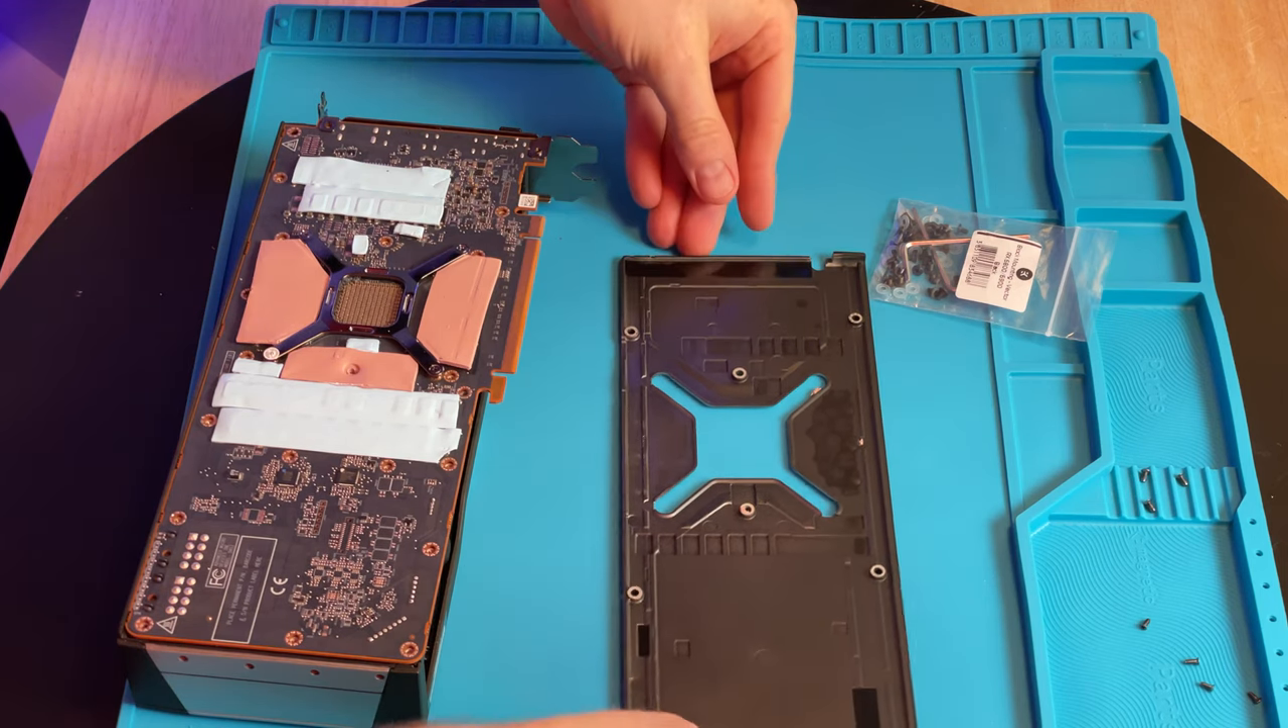So as you can see, I have the back plate off.